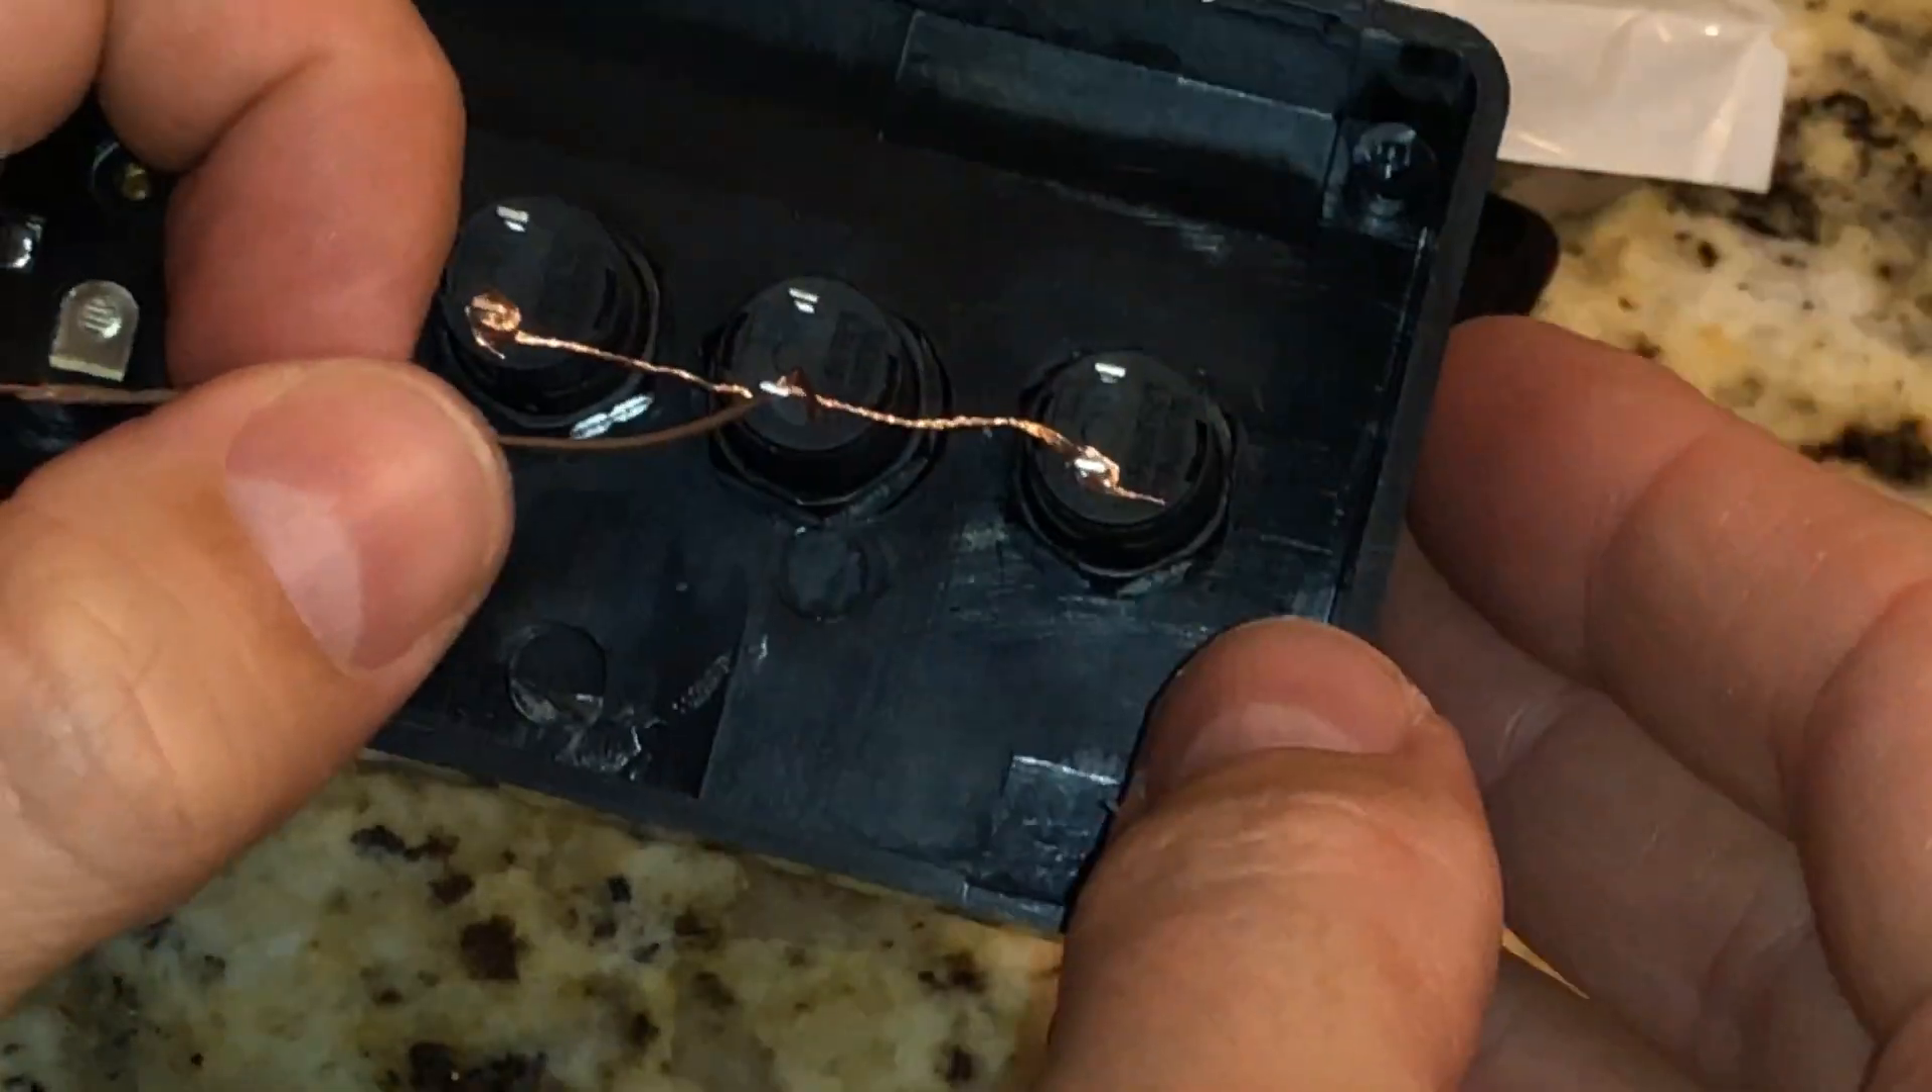So what I did is I just added another little piece of wire and this is actually going to work good because I made it brown so you know that's going to be my ground.